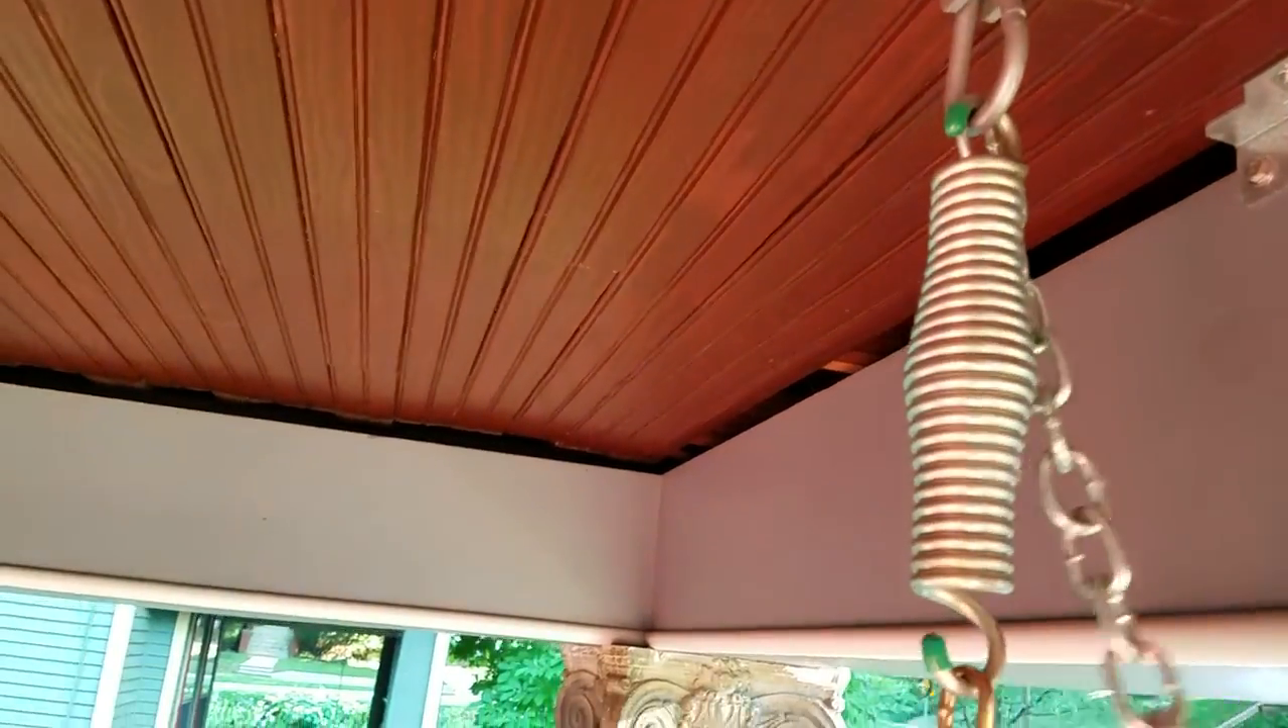You have a safety chain connected.